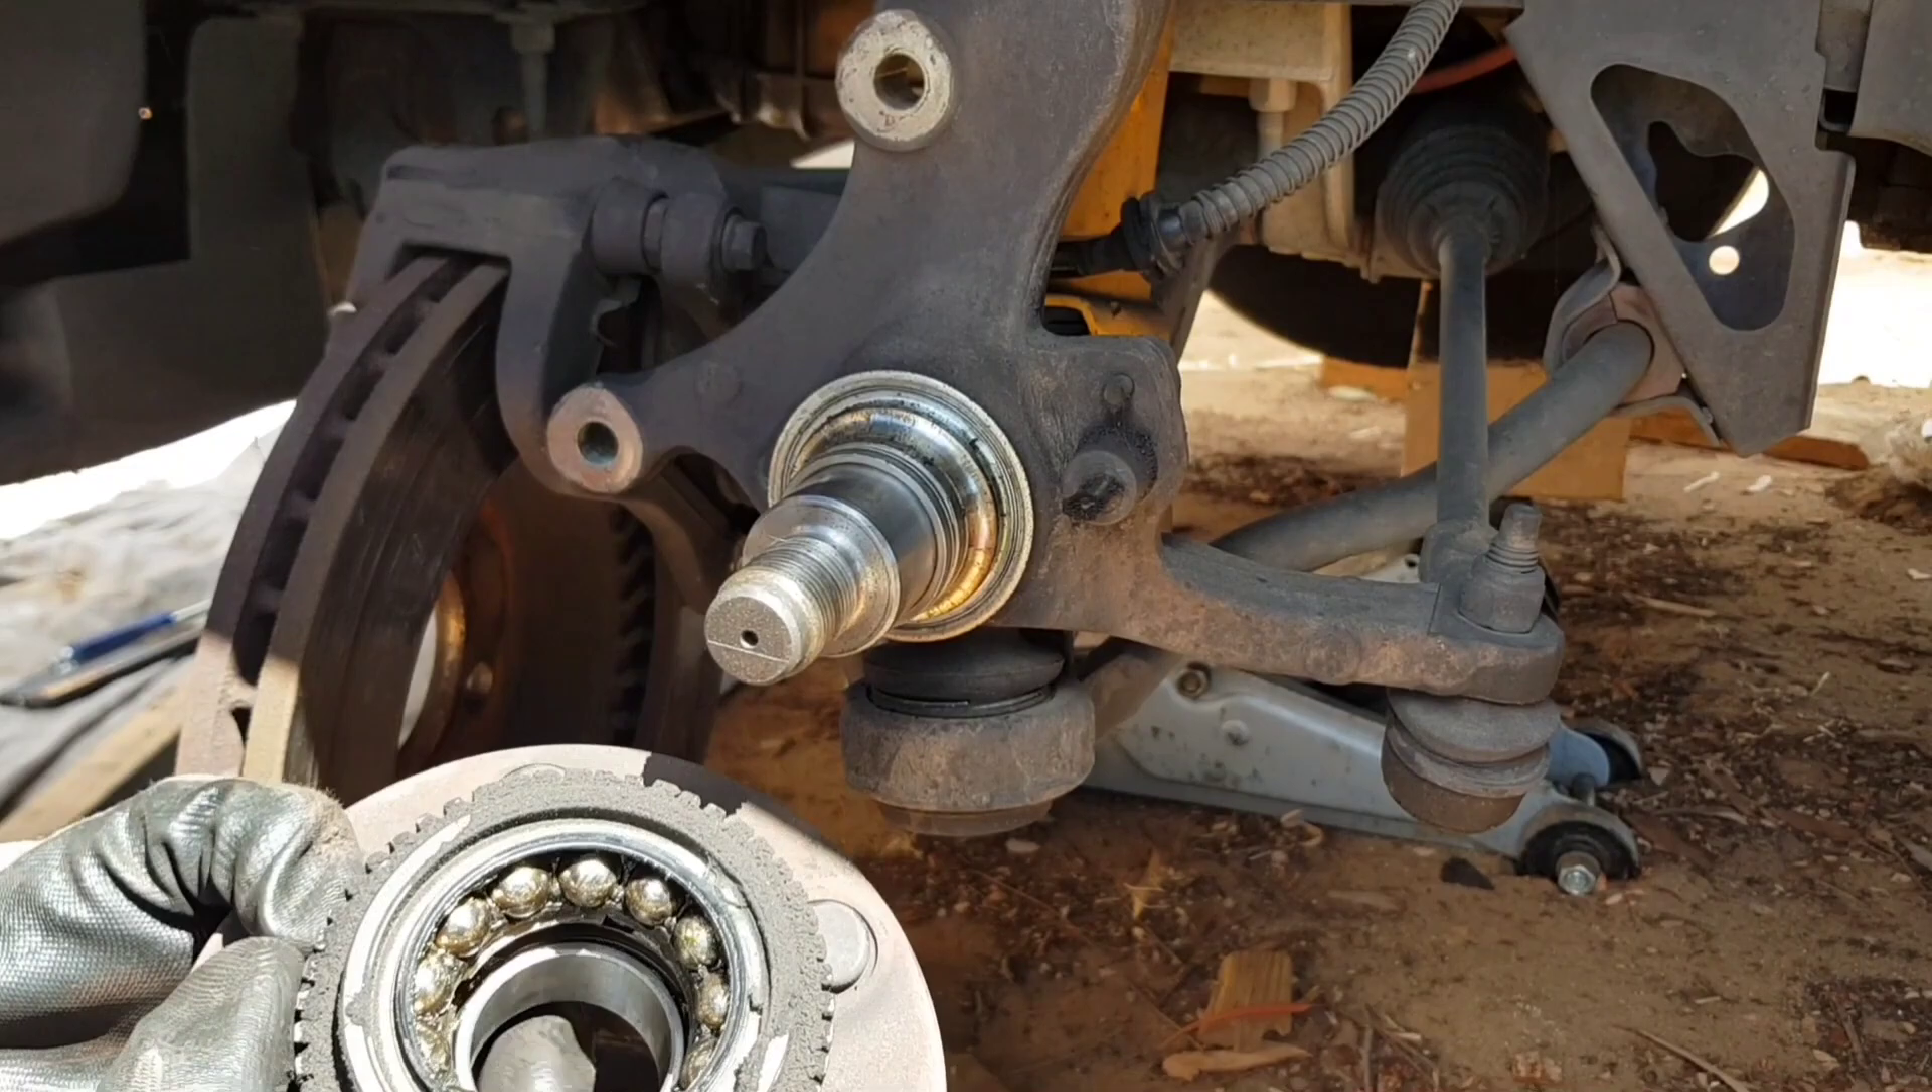And we can see that back, or I should say the rear bearing is still on the actual shaft of the car here.